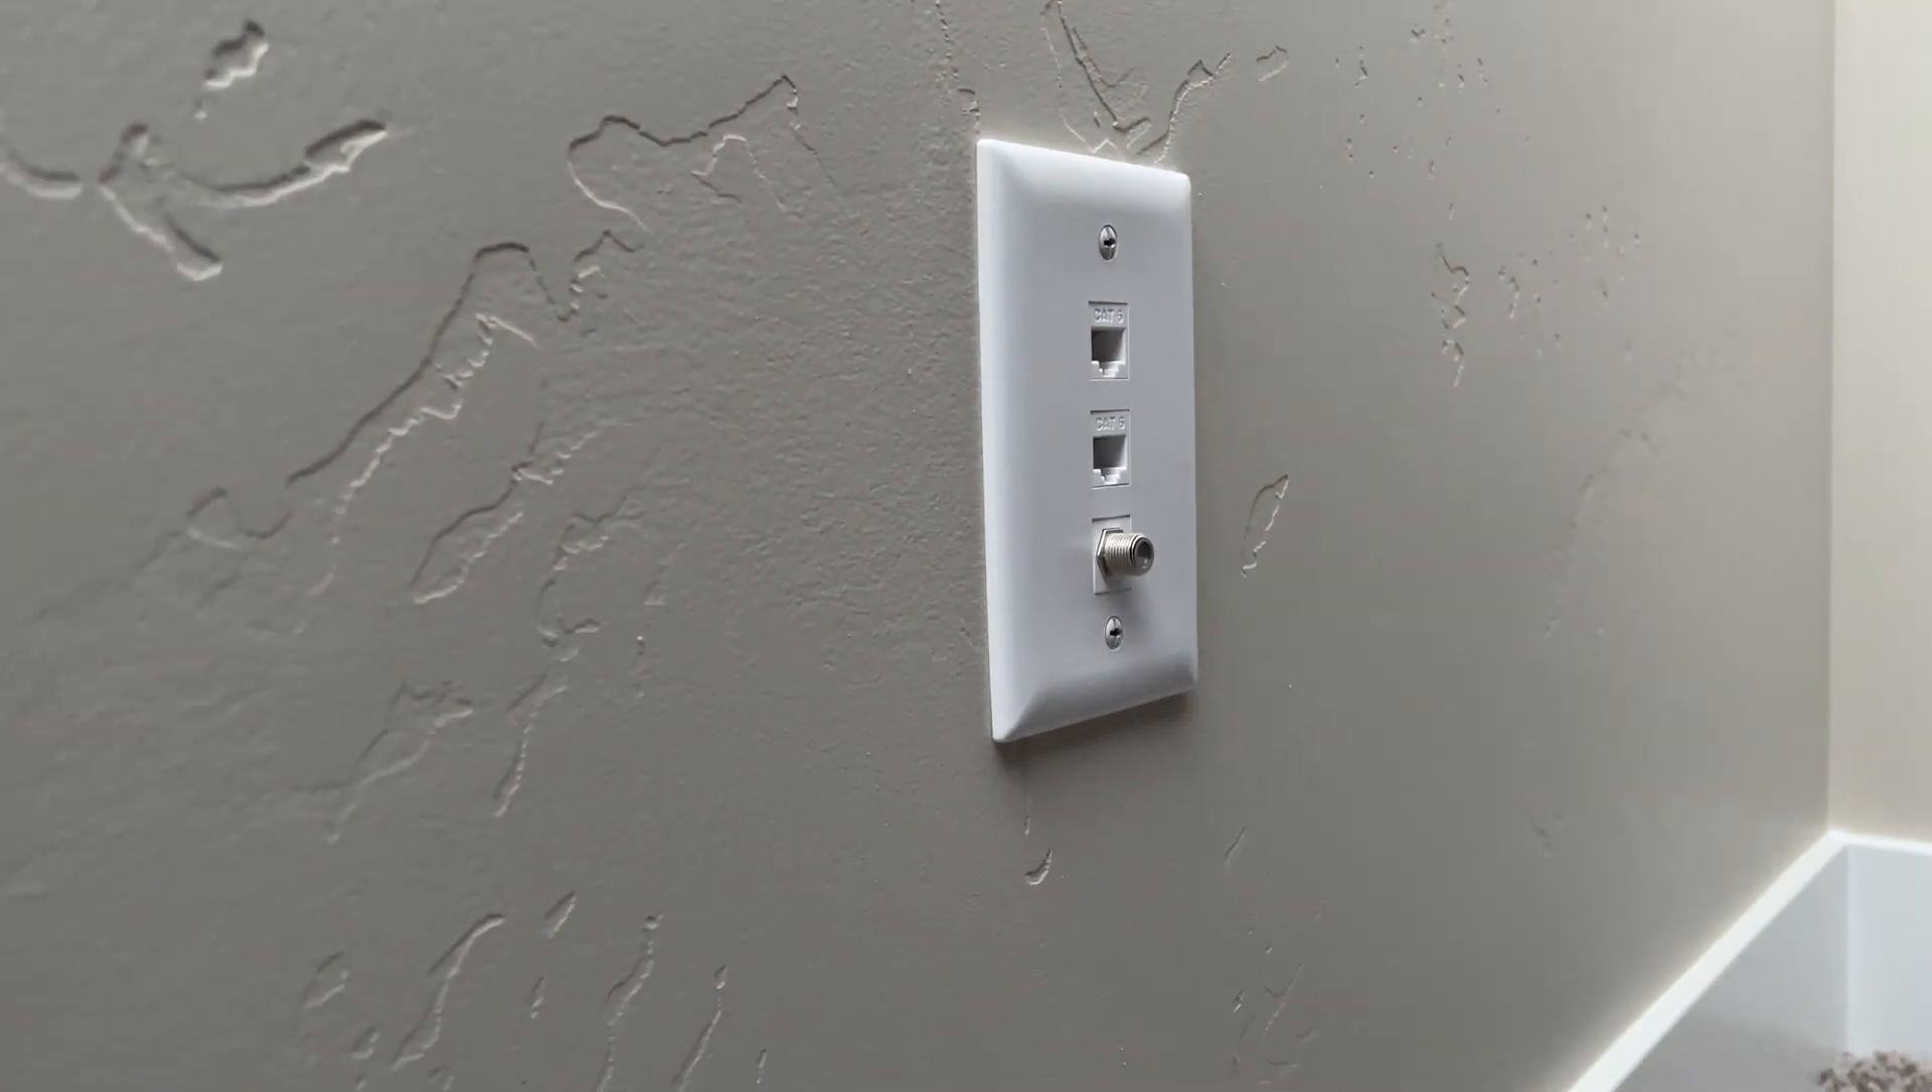This is the finished product upstairs. These are just the outlets that we plug stuff into such as the TV in this shot.